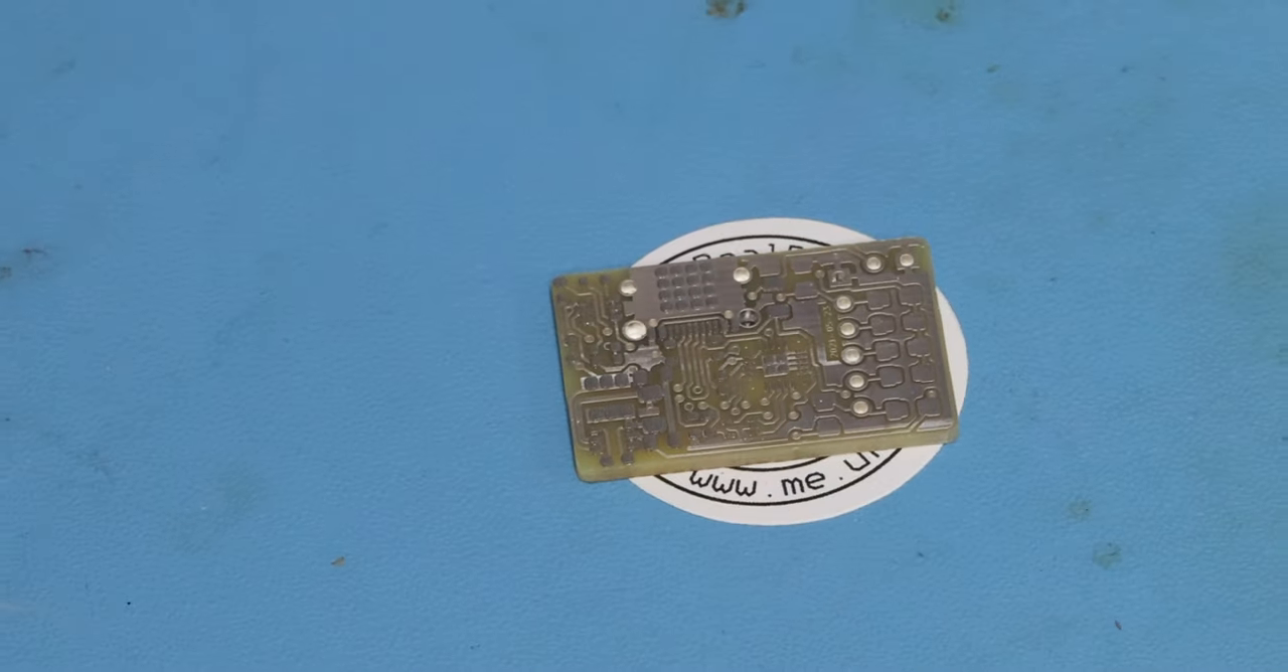So all I've got to do is put the components on now.